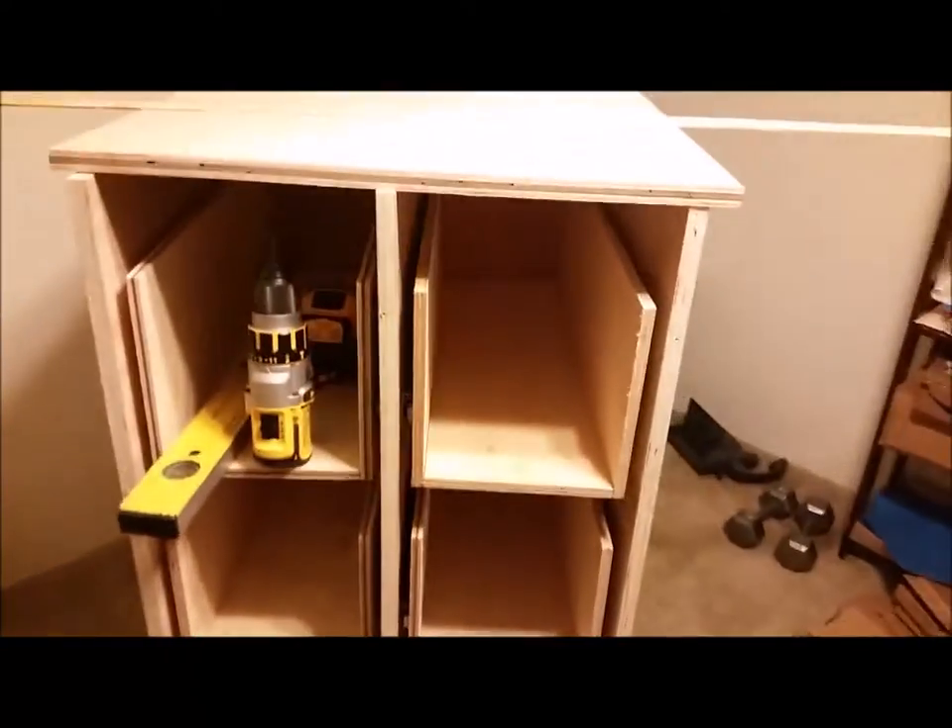I finally have all my drawers in.